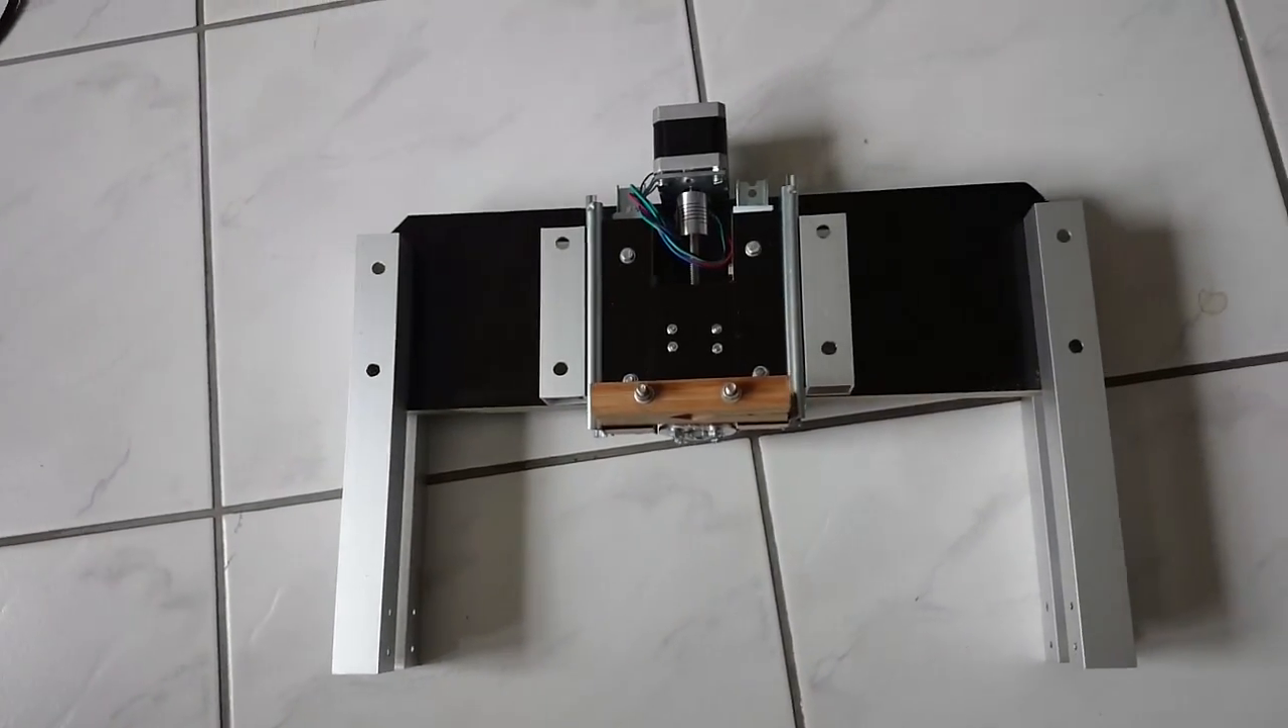Four aluminium rods are prepared and mounted to the bridge.